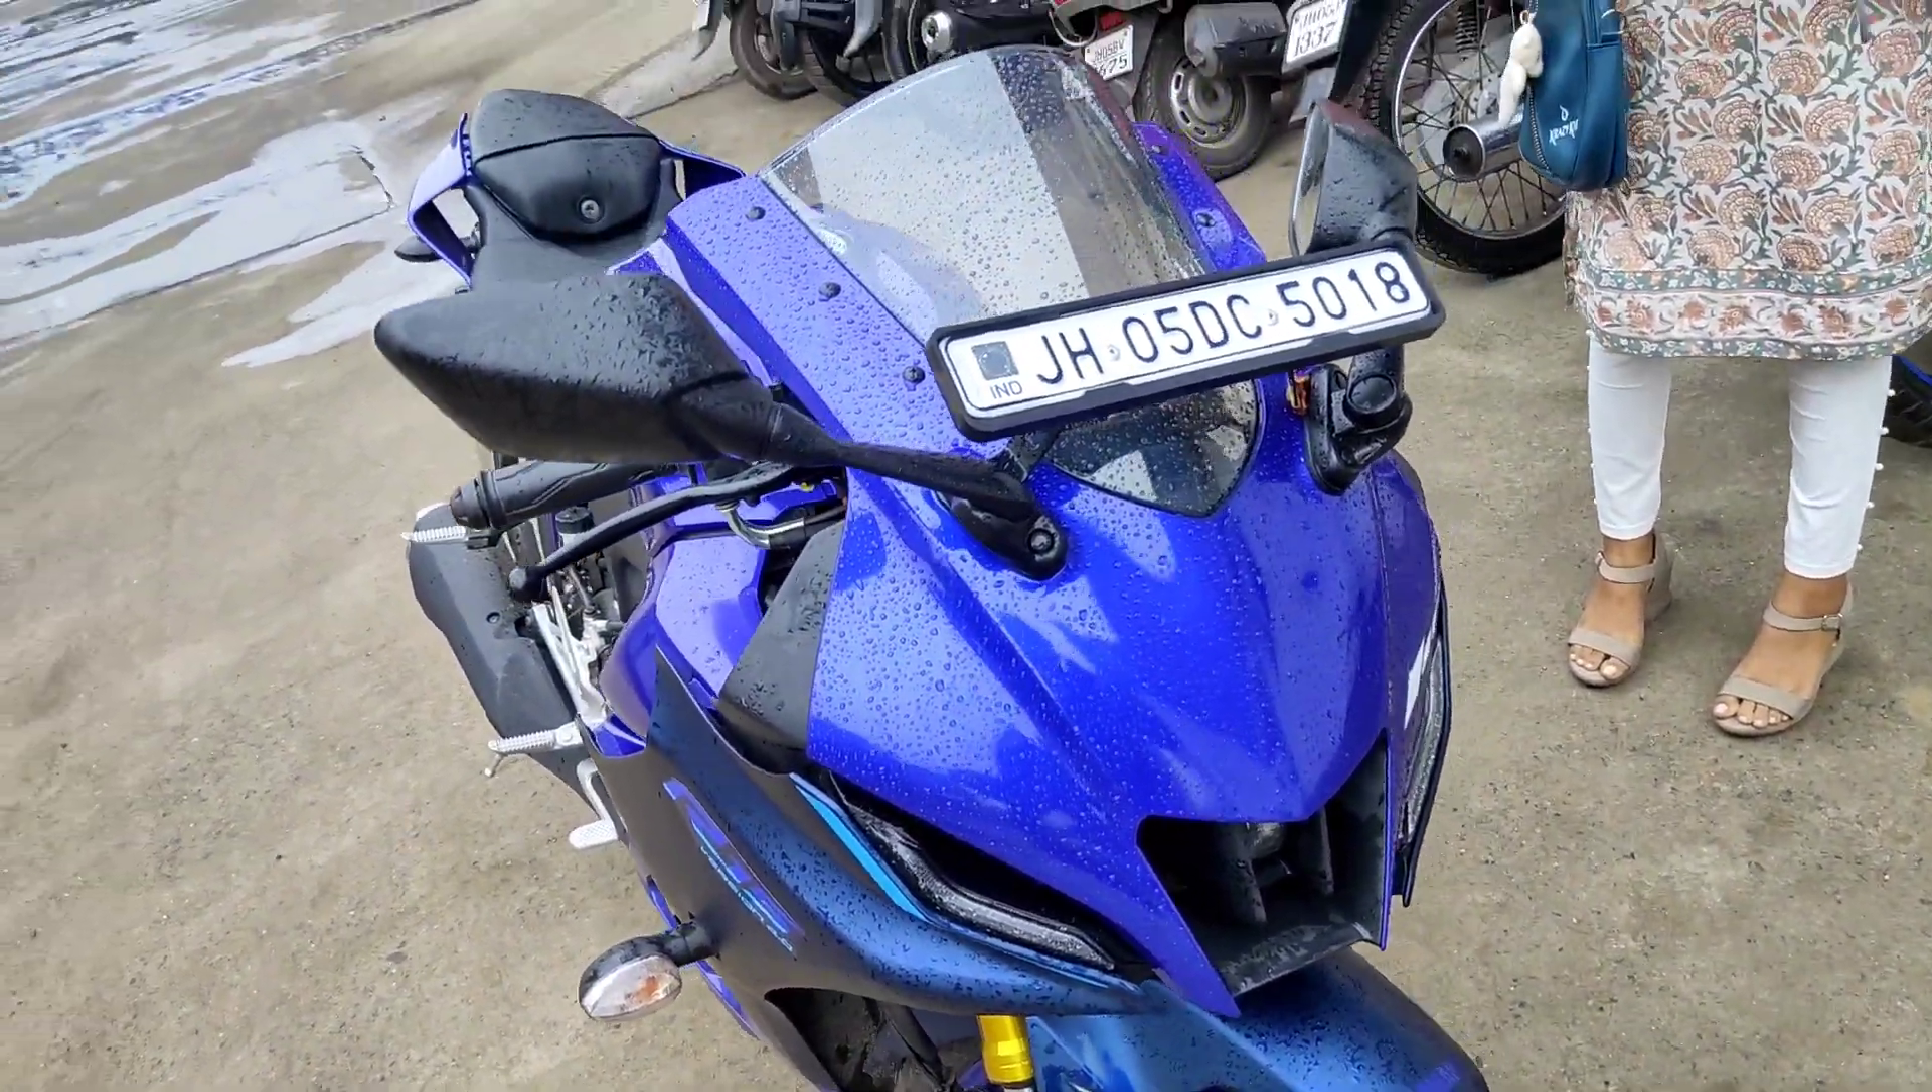तो गाइस फाइनली देख लो अपनी नंबर प्लेट लग गई है बाइक में।